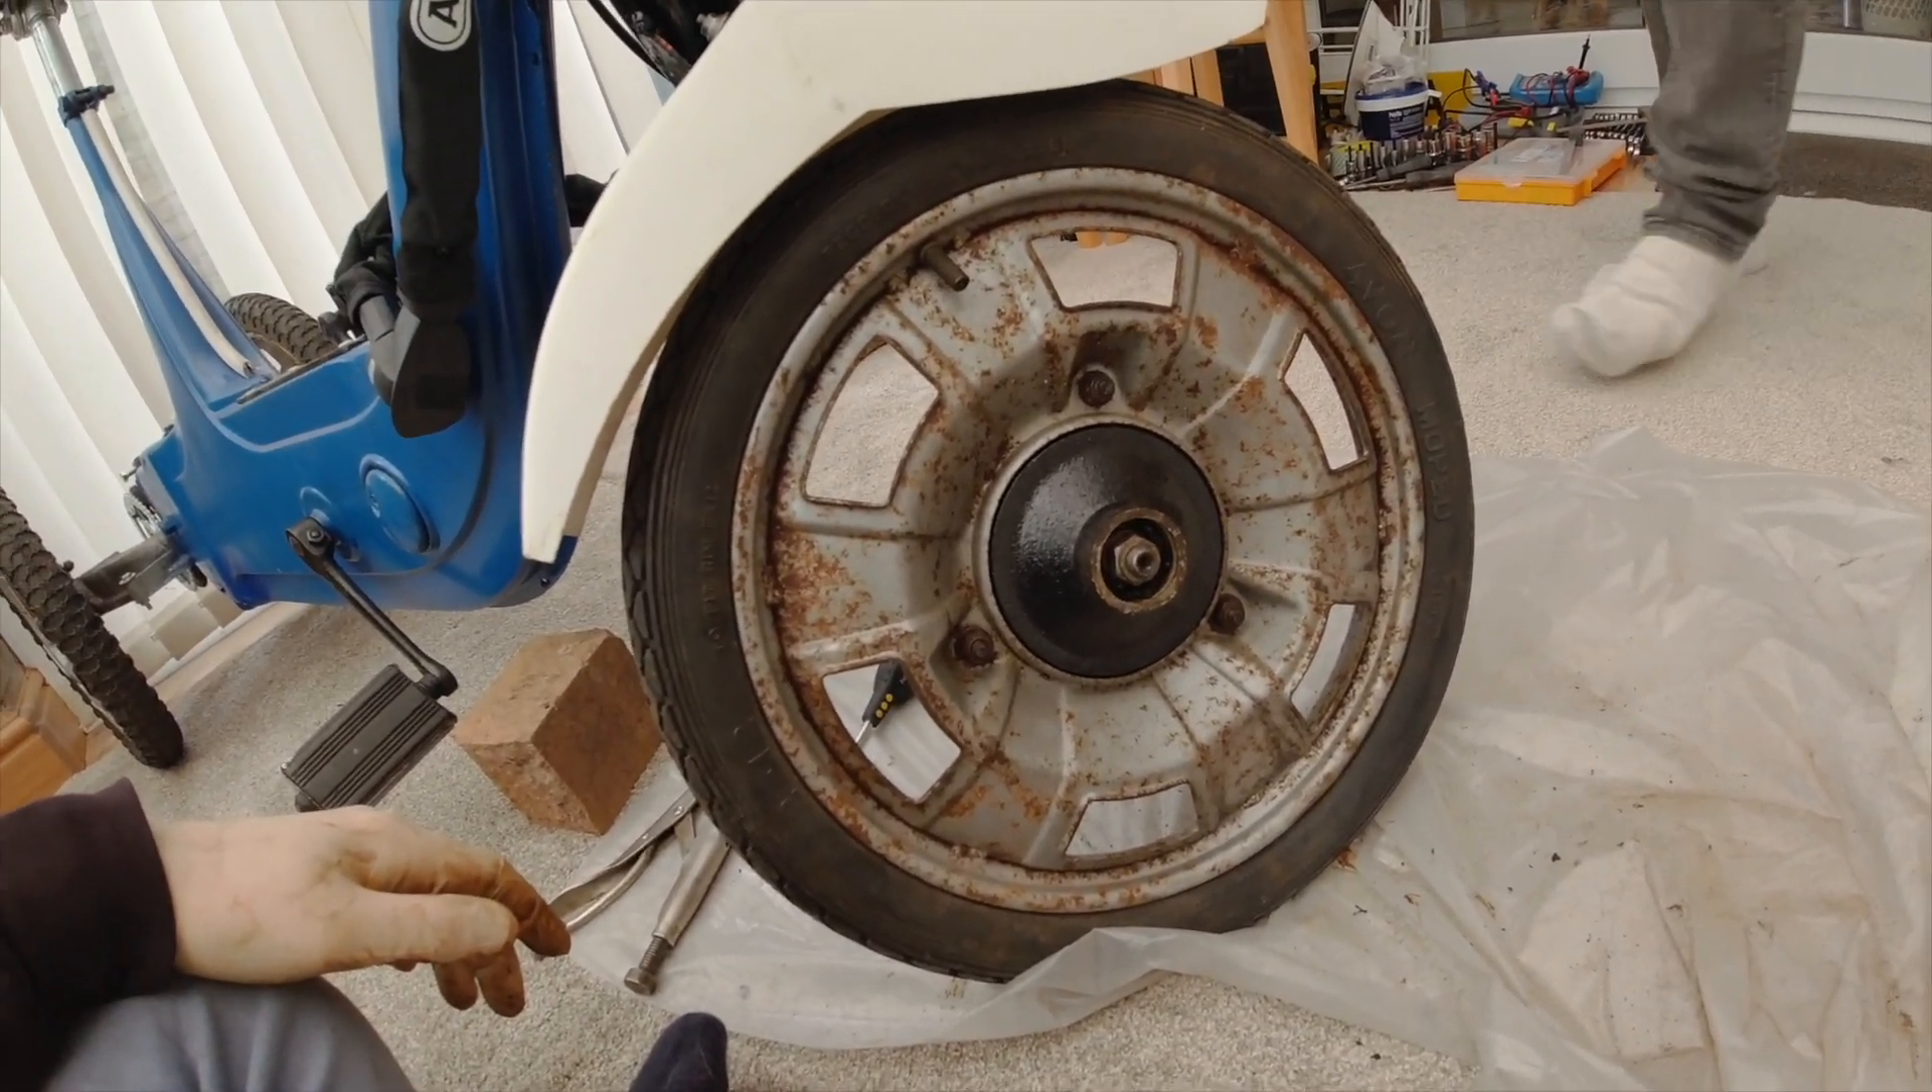Right now we've got the uh wheel back on.